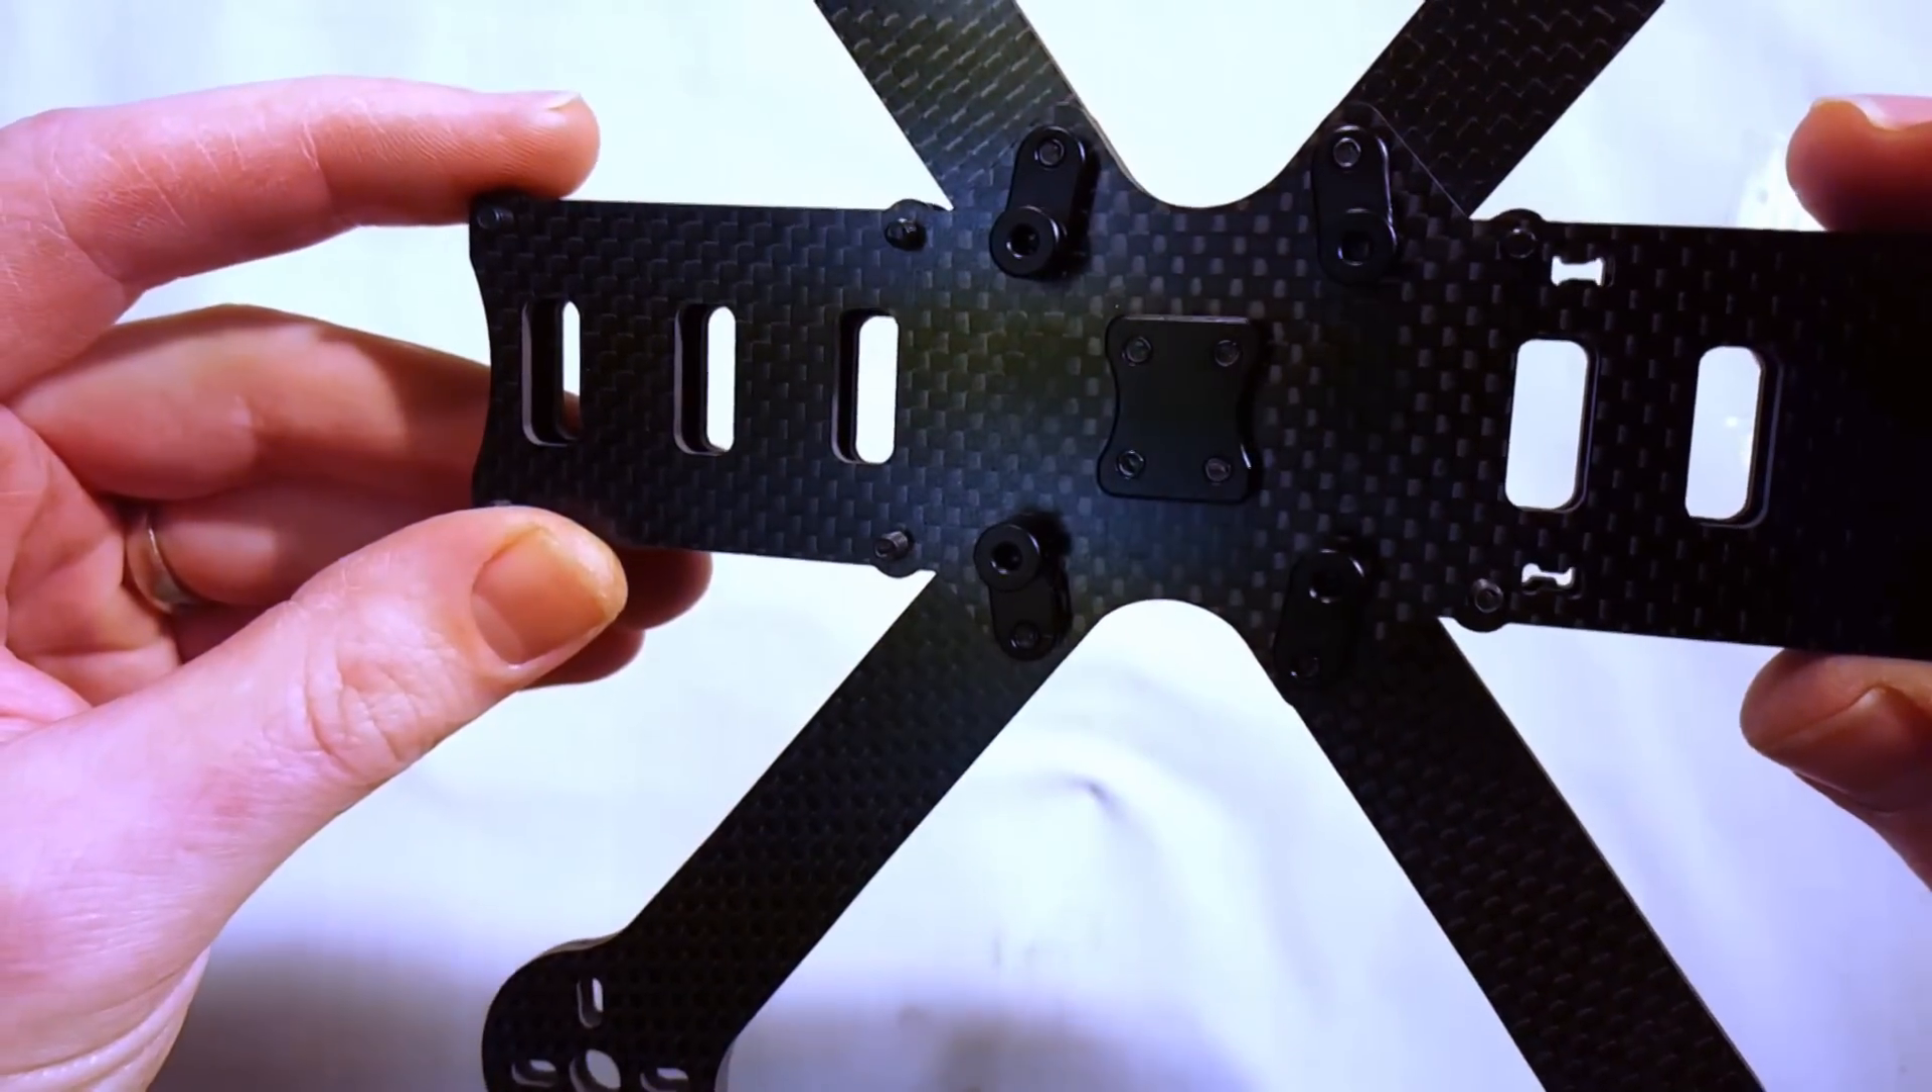Okay so i've got all four of those standoffs put on got that middle piece screwed in and that pretty much completes the bottom half of the build.